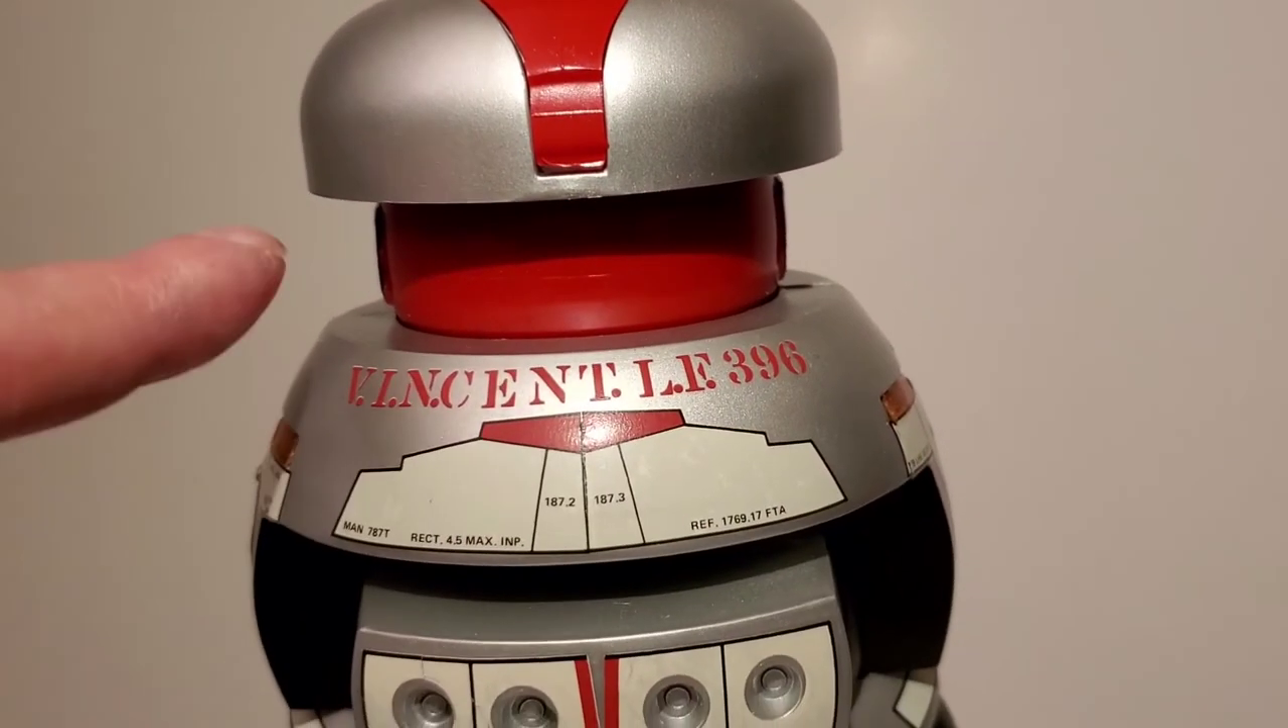I think the red part of his head should be just a little wider um so that not so much of the the hat piece should be hanging over.